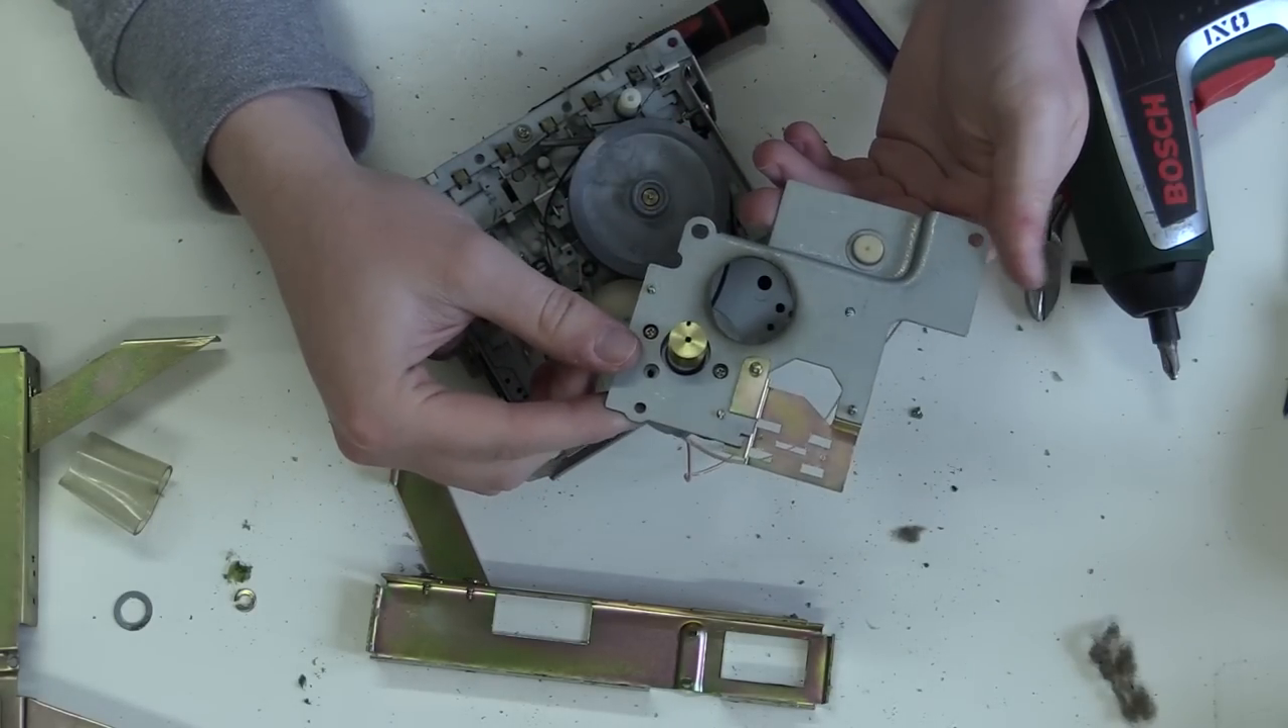Then we have the motor board out.